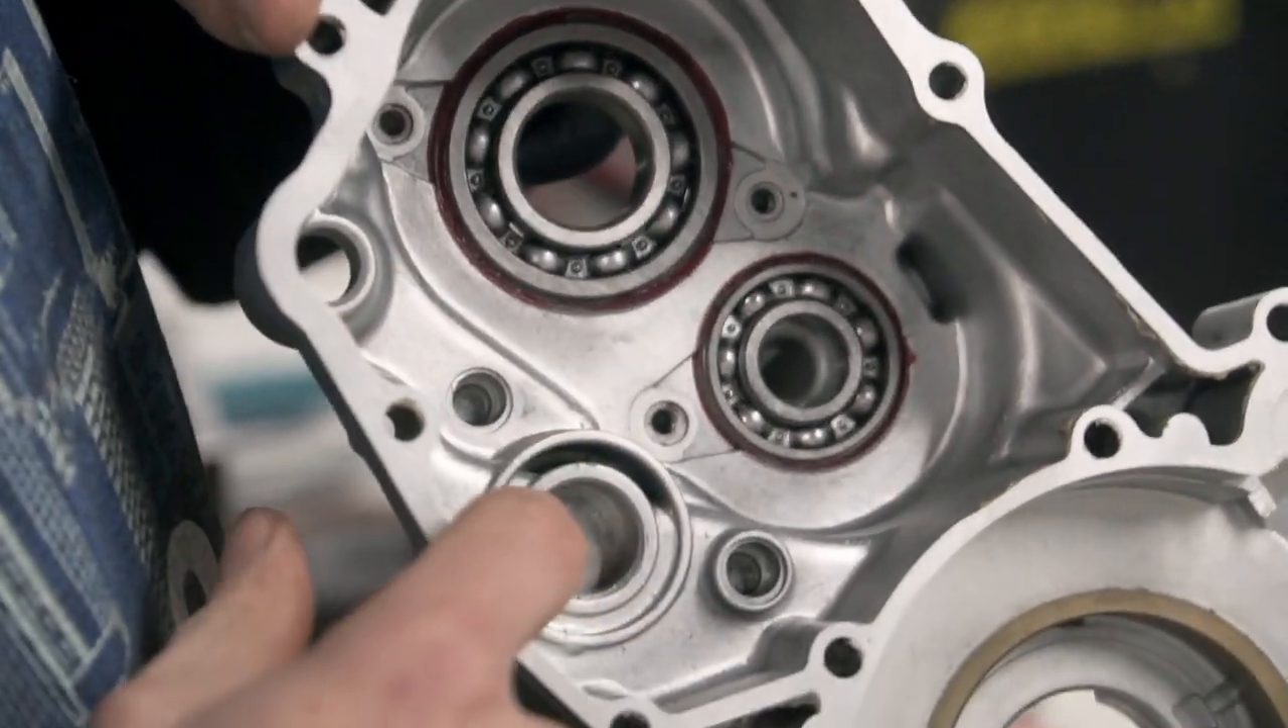Now we have our transmission bearings installed on left side casing.